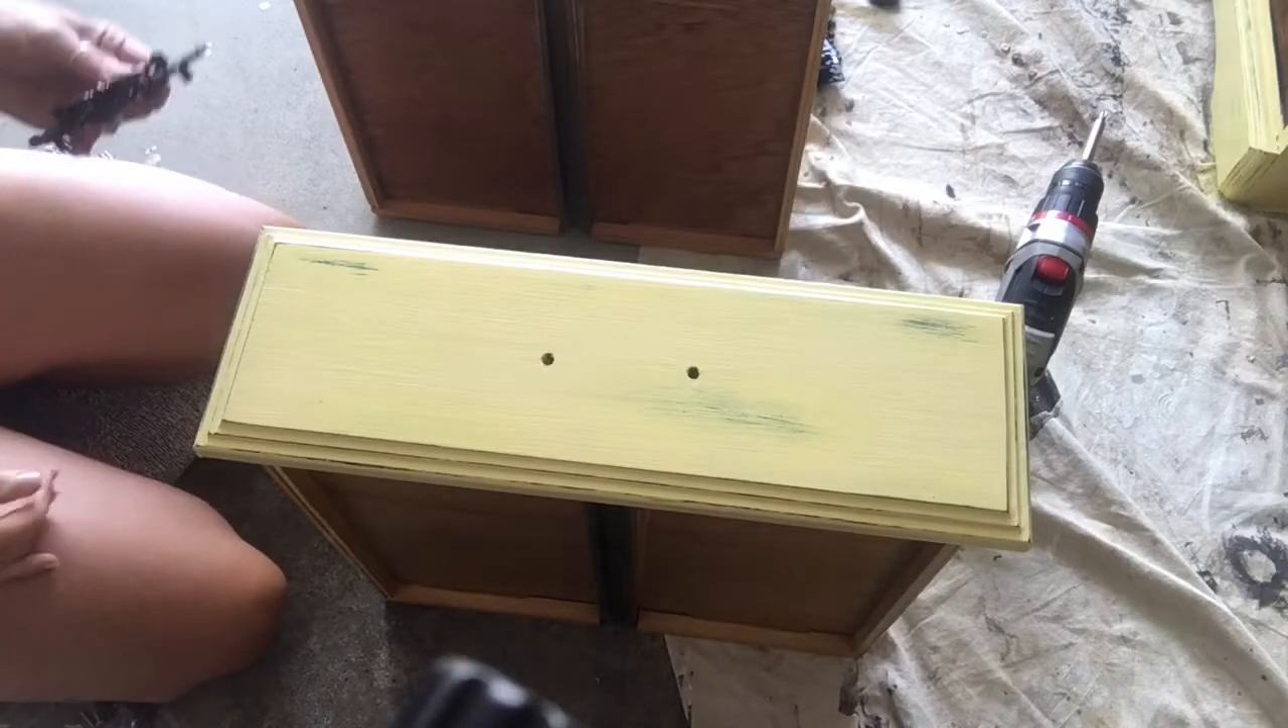Everything is done and it's time to put those drawer pulls back on.